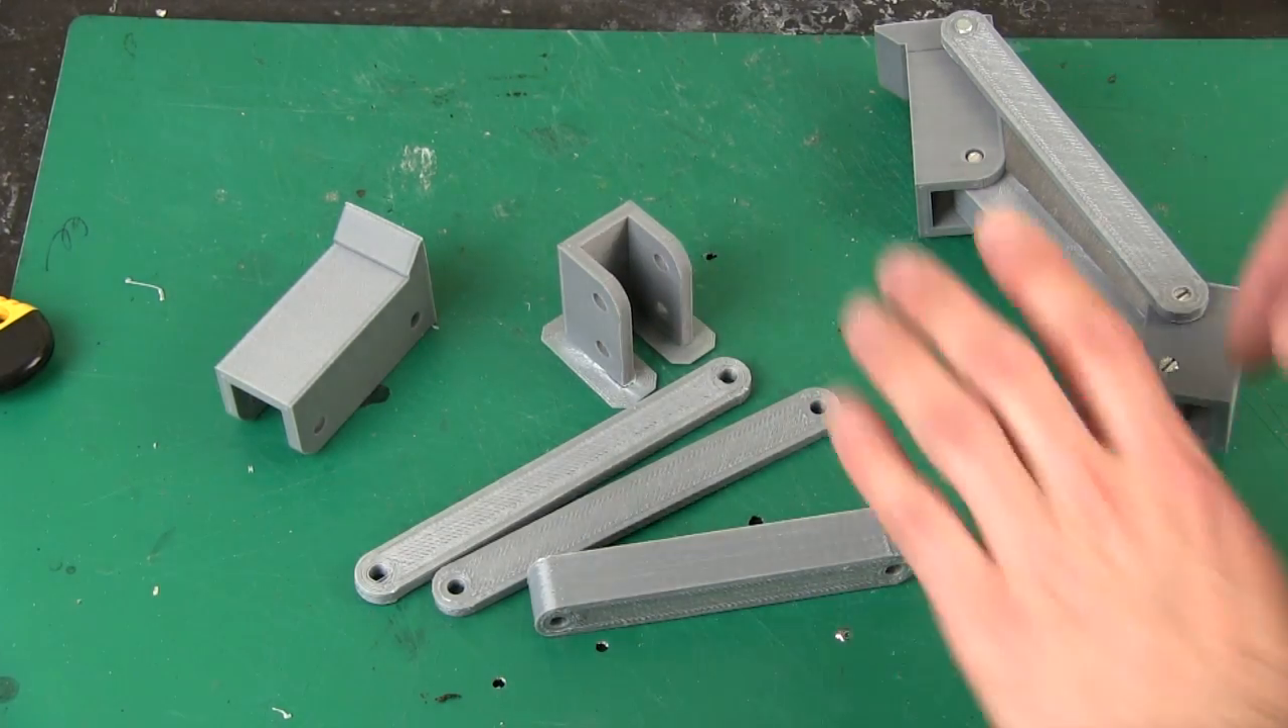Here are the parts of both arms and I've actually assembled one.